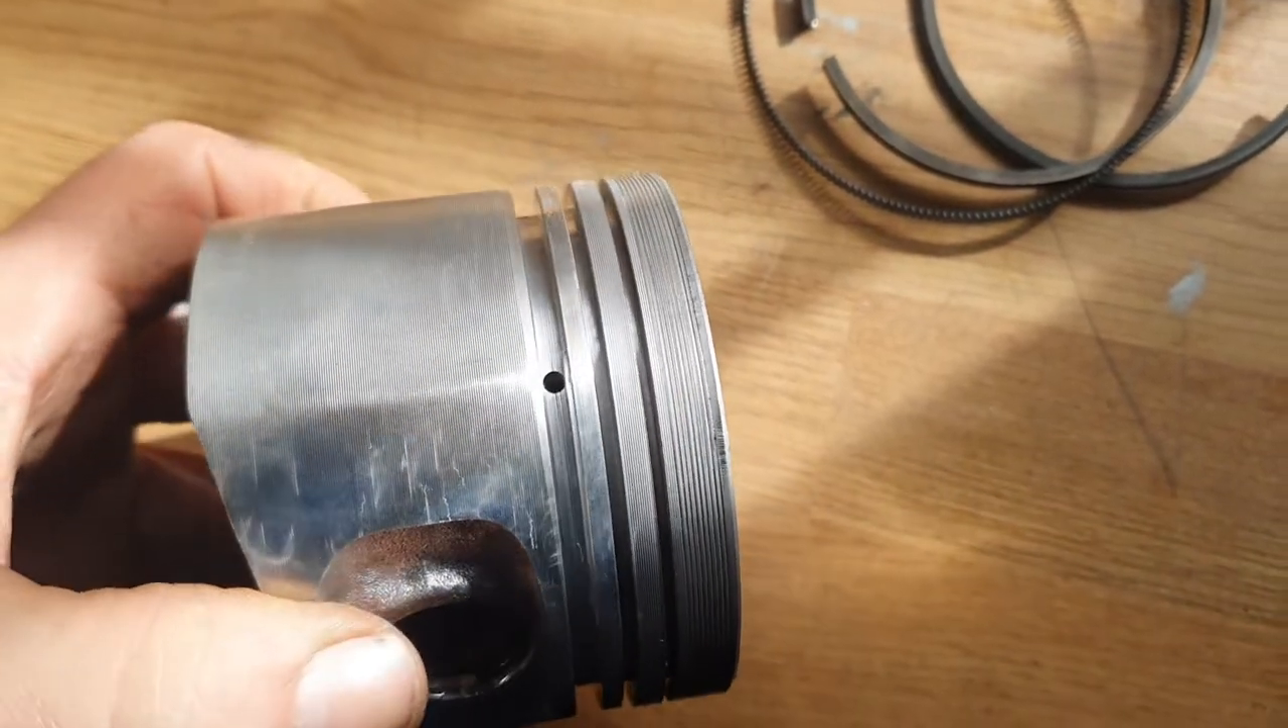So I've taken the rings out and you can see how clean that is underneath.